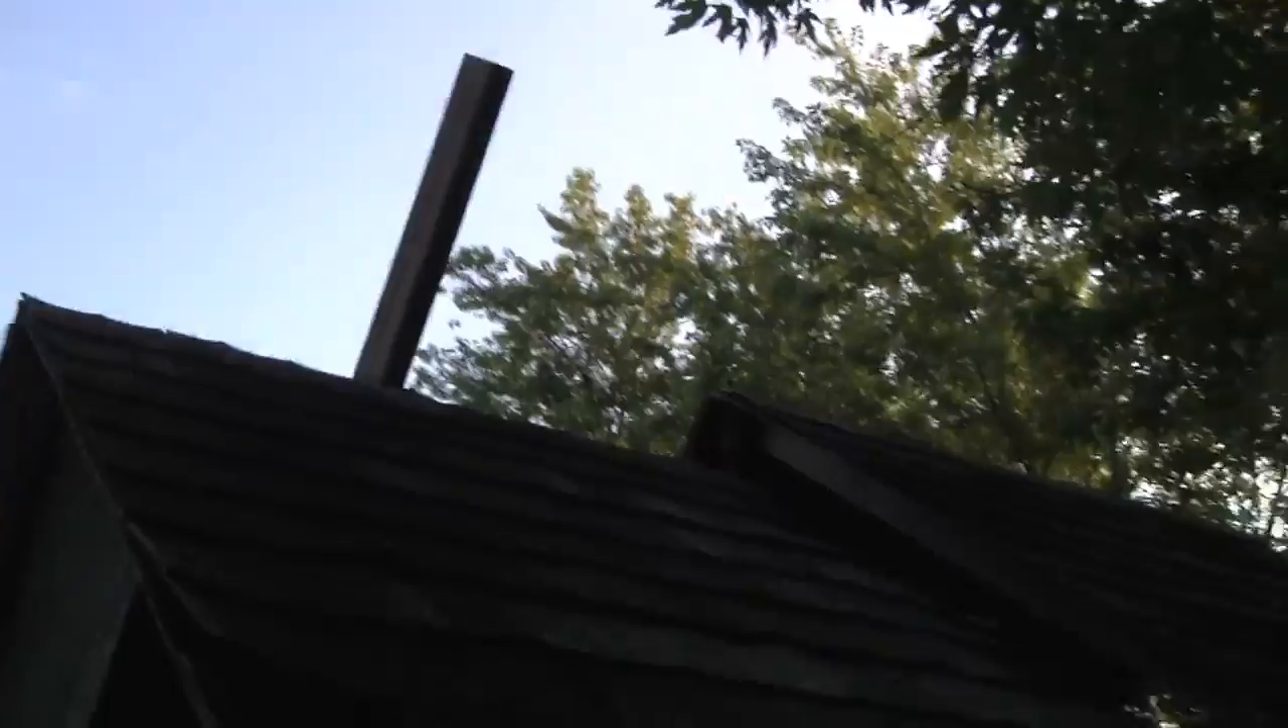You can see how this two by six overshoots the roof.